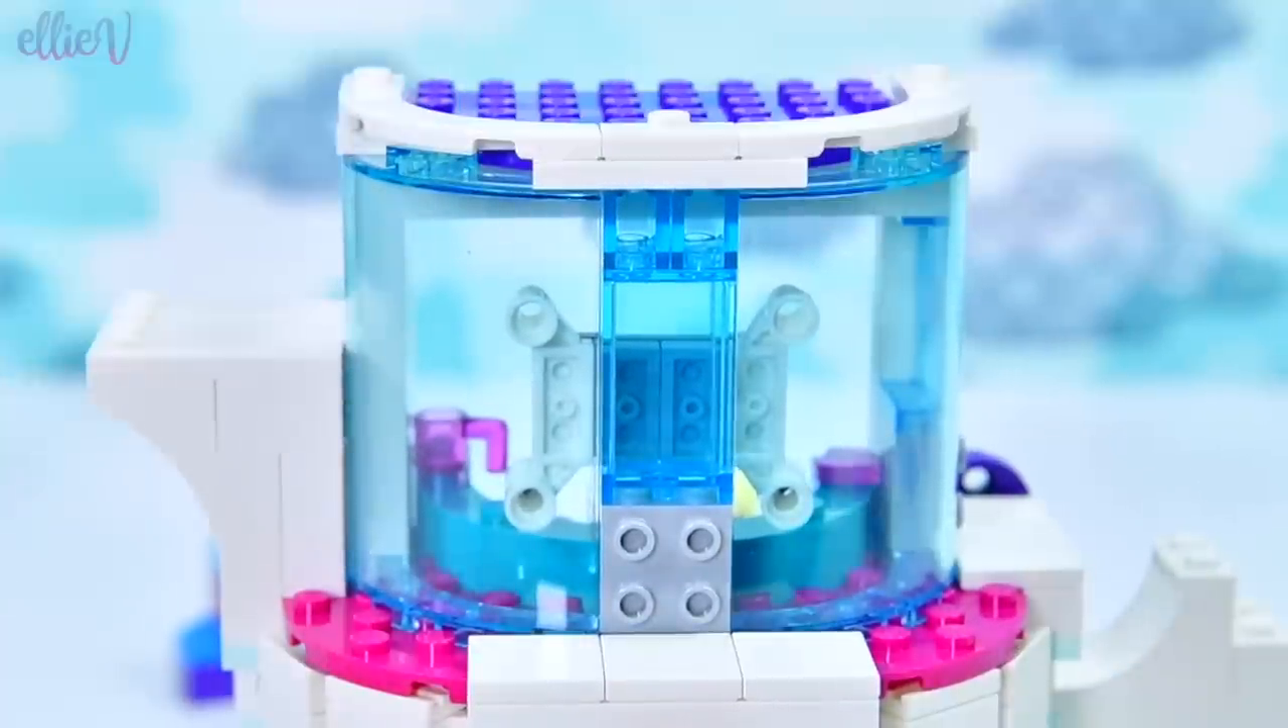We put the roof on and we've got more of these nice white roundy pieces.